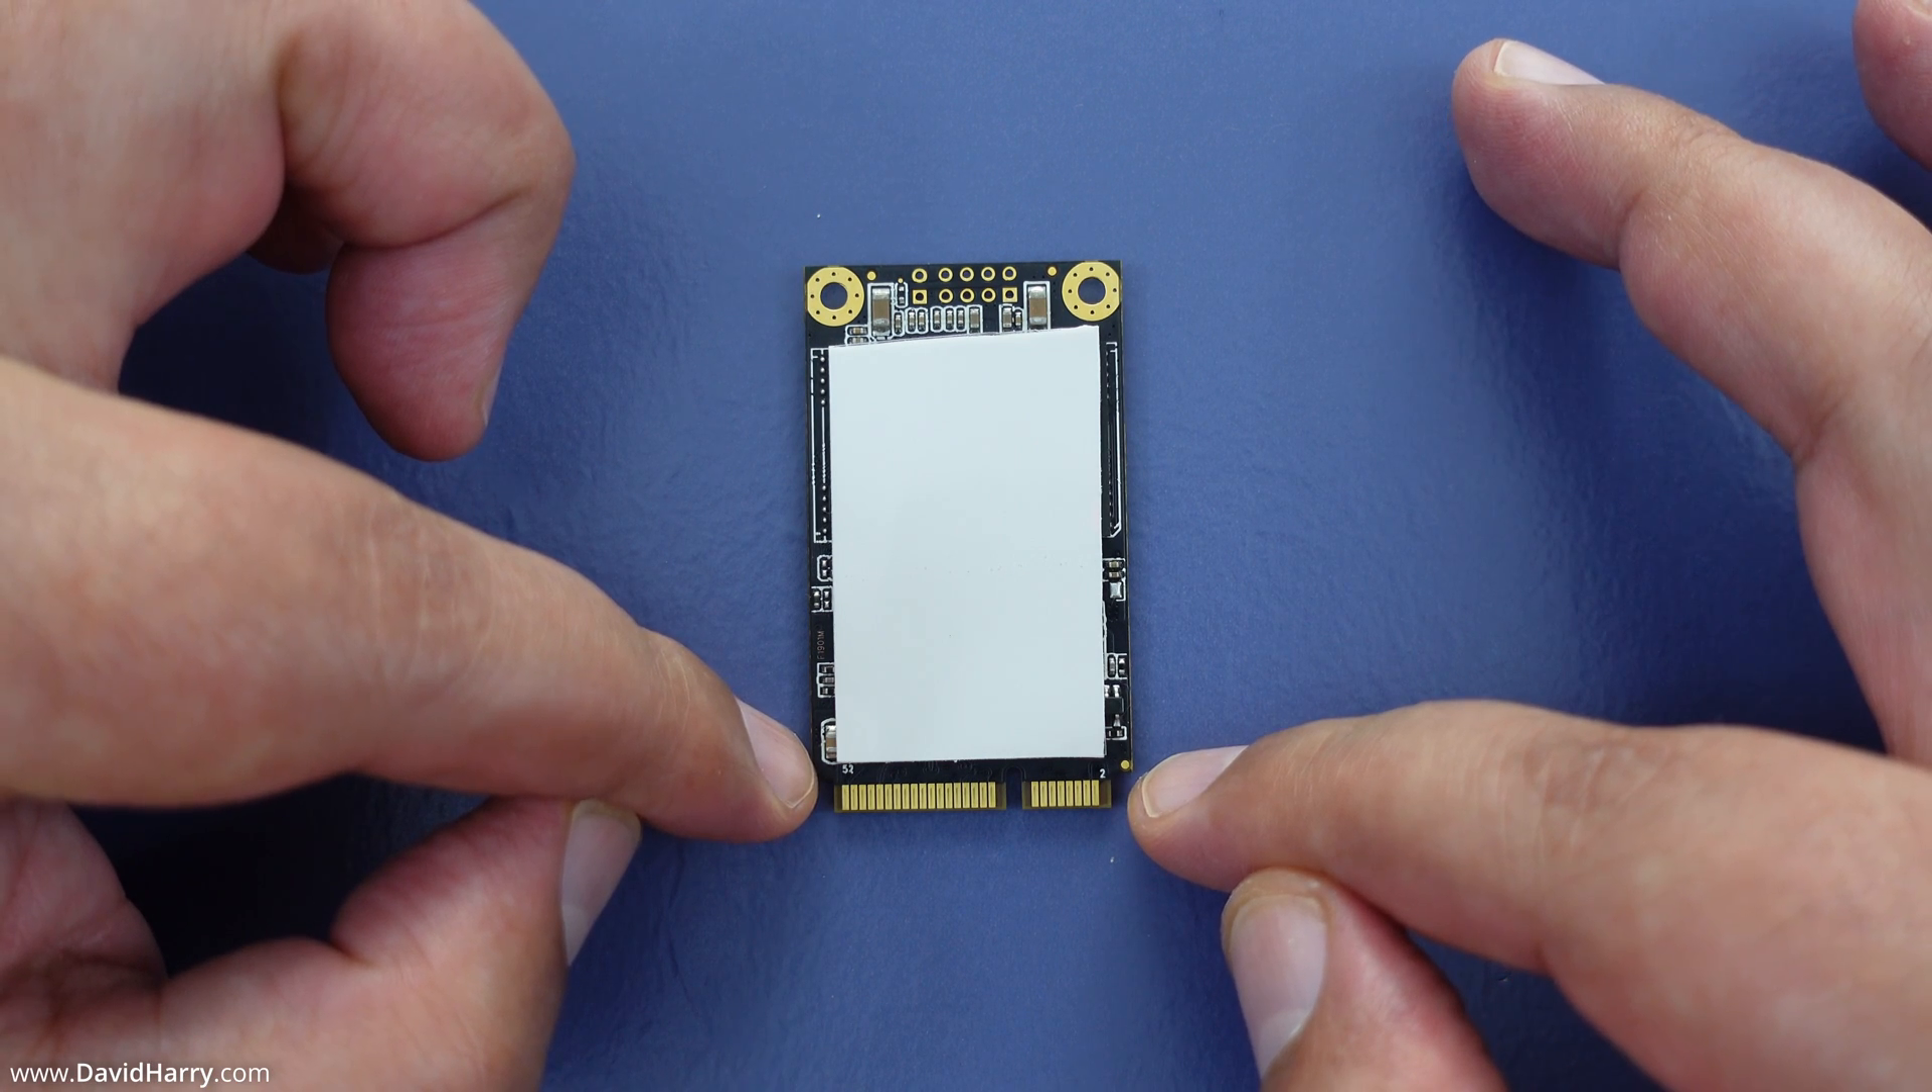The cut of the pad itself doesn't interfere with where the screw holes are.